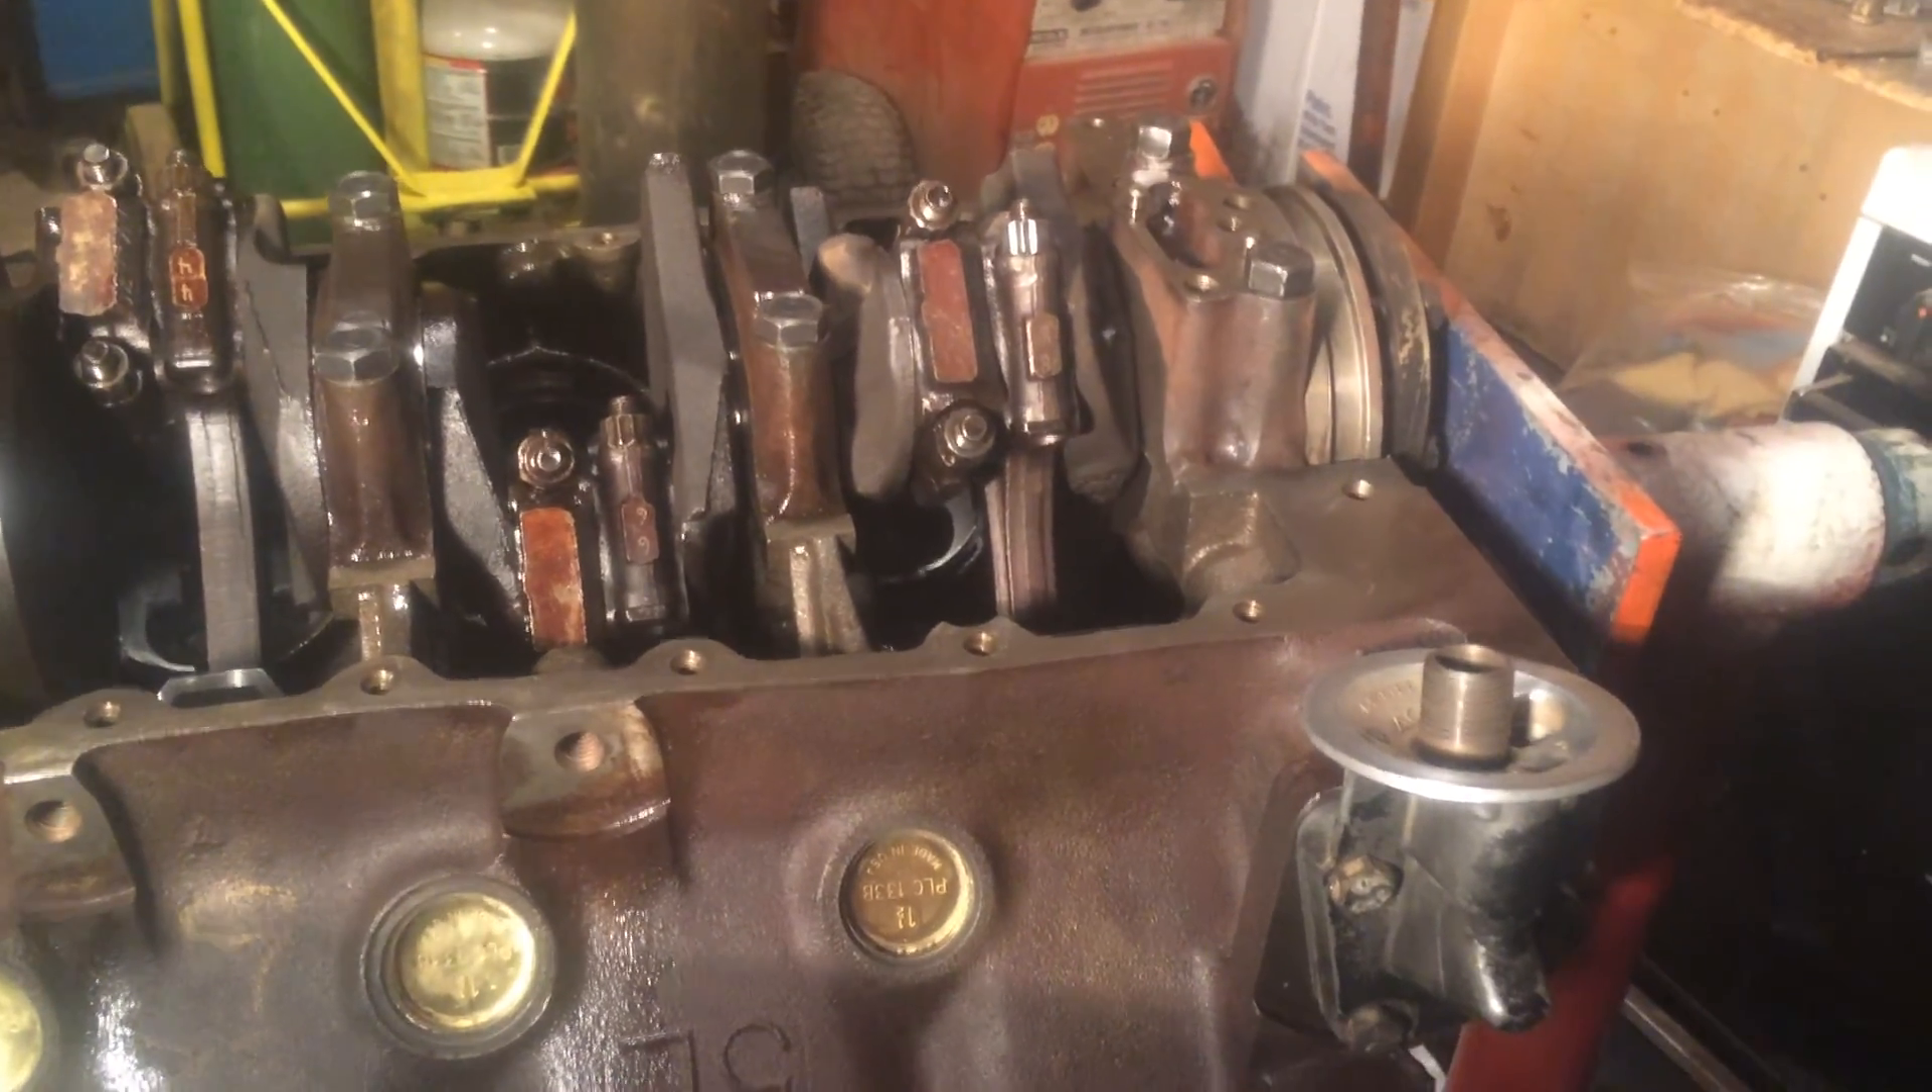As you can see I just put the oil filter adapter on.